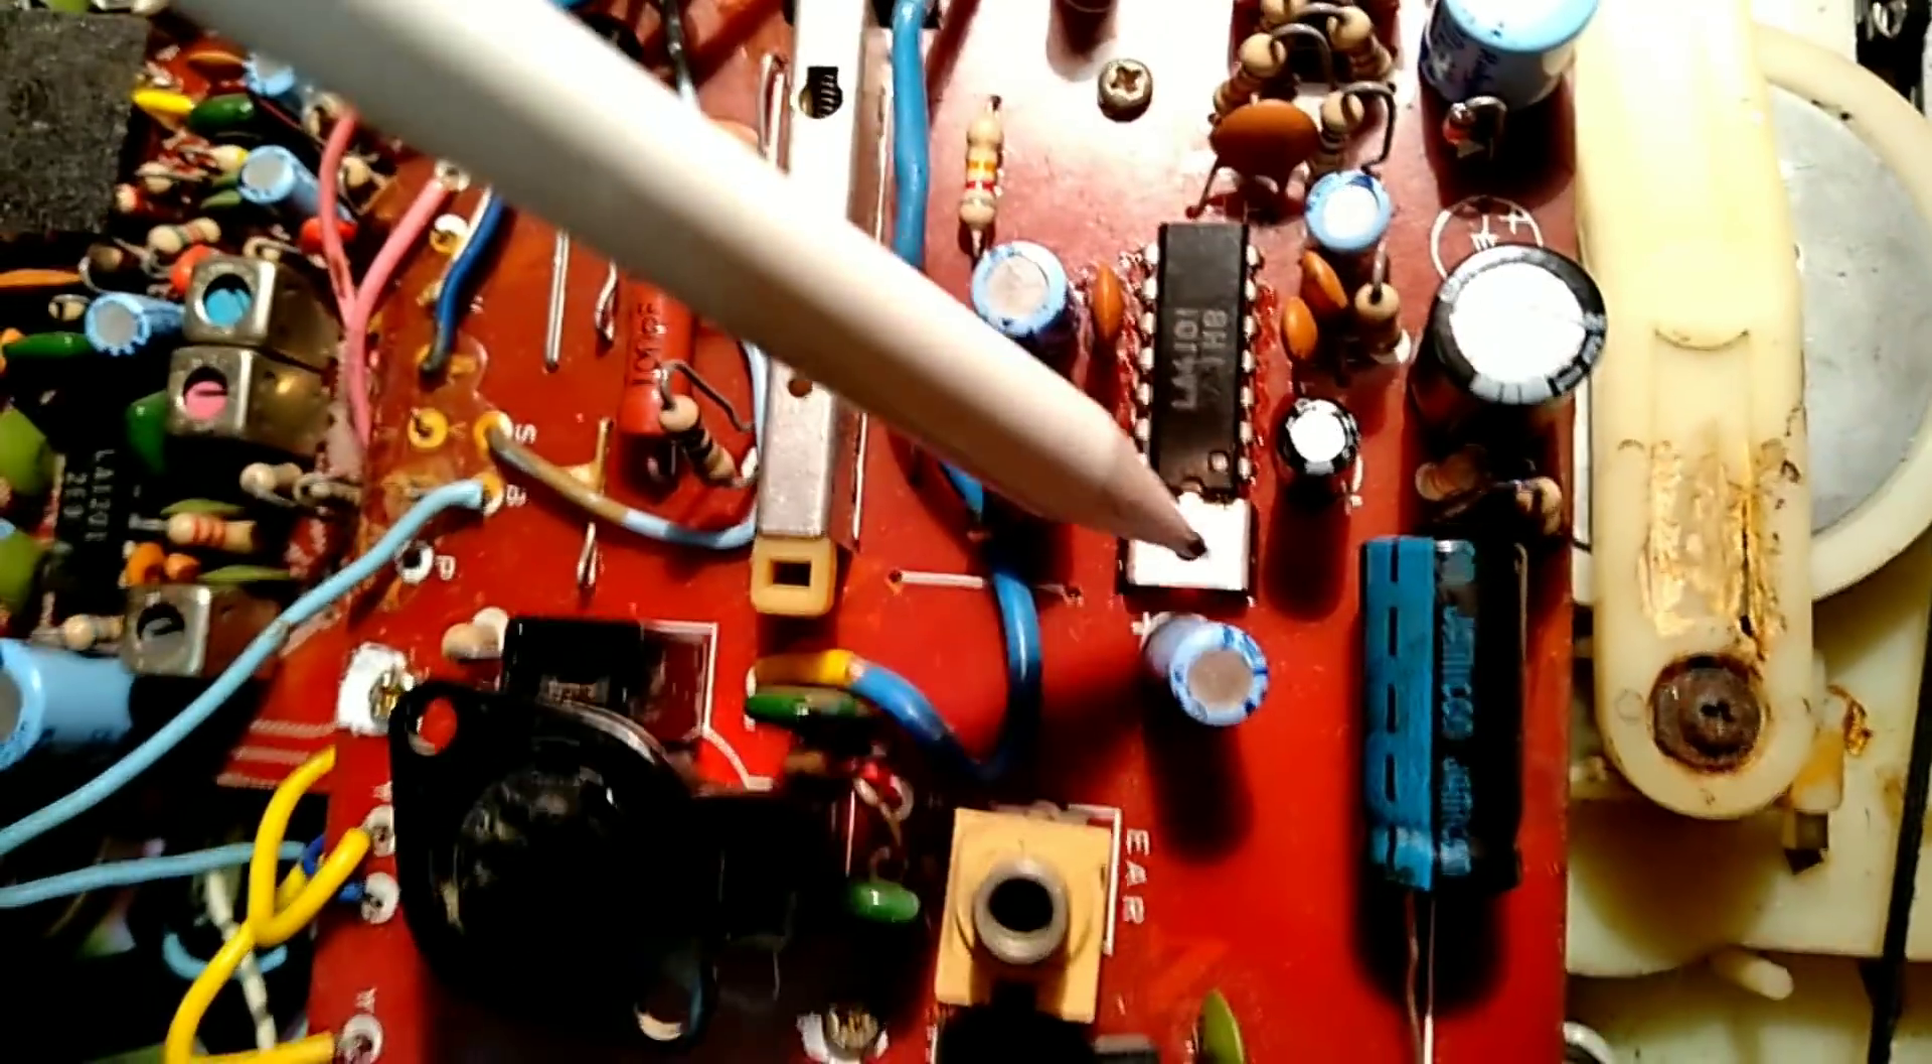Вот она наша LA4101 заняла свое положенное место там, где должно быть.